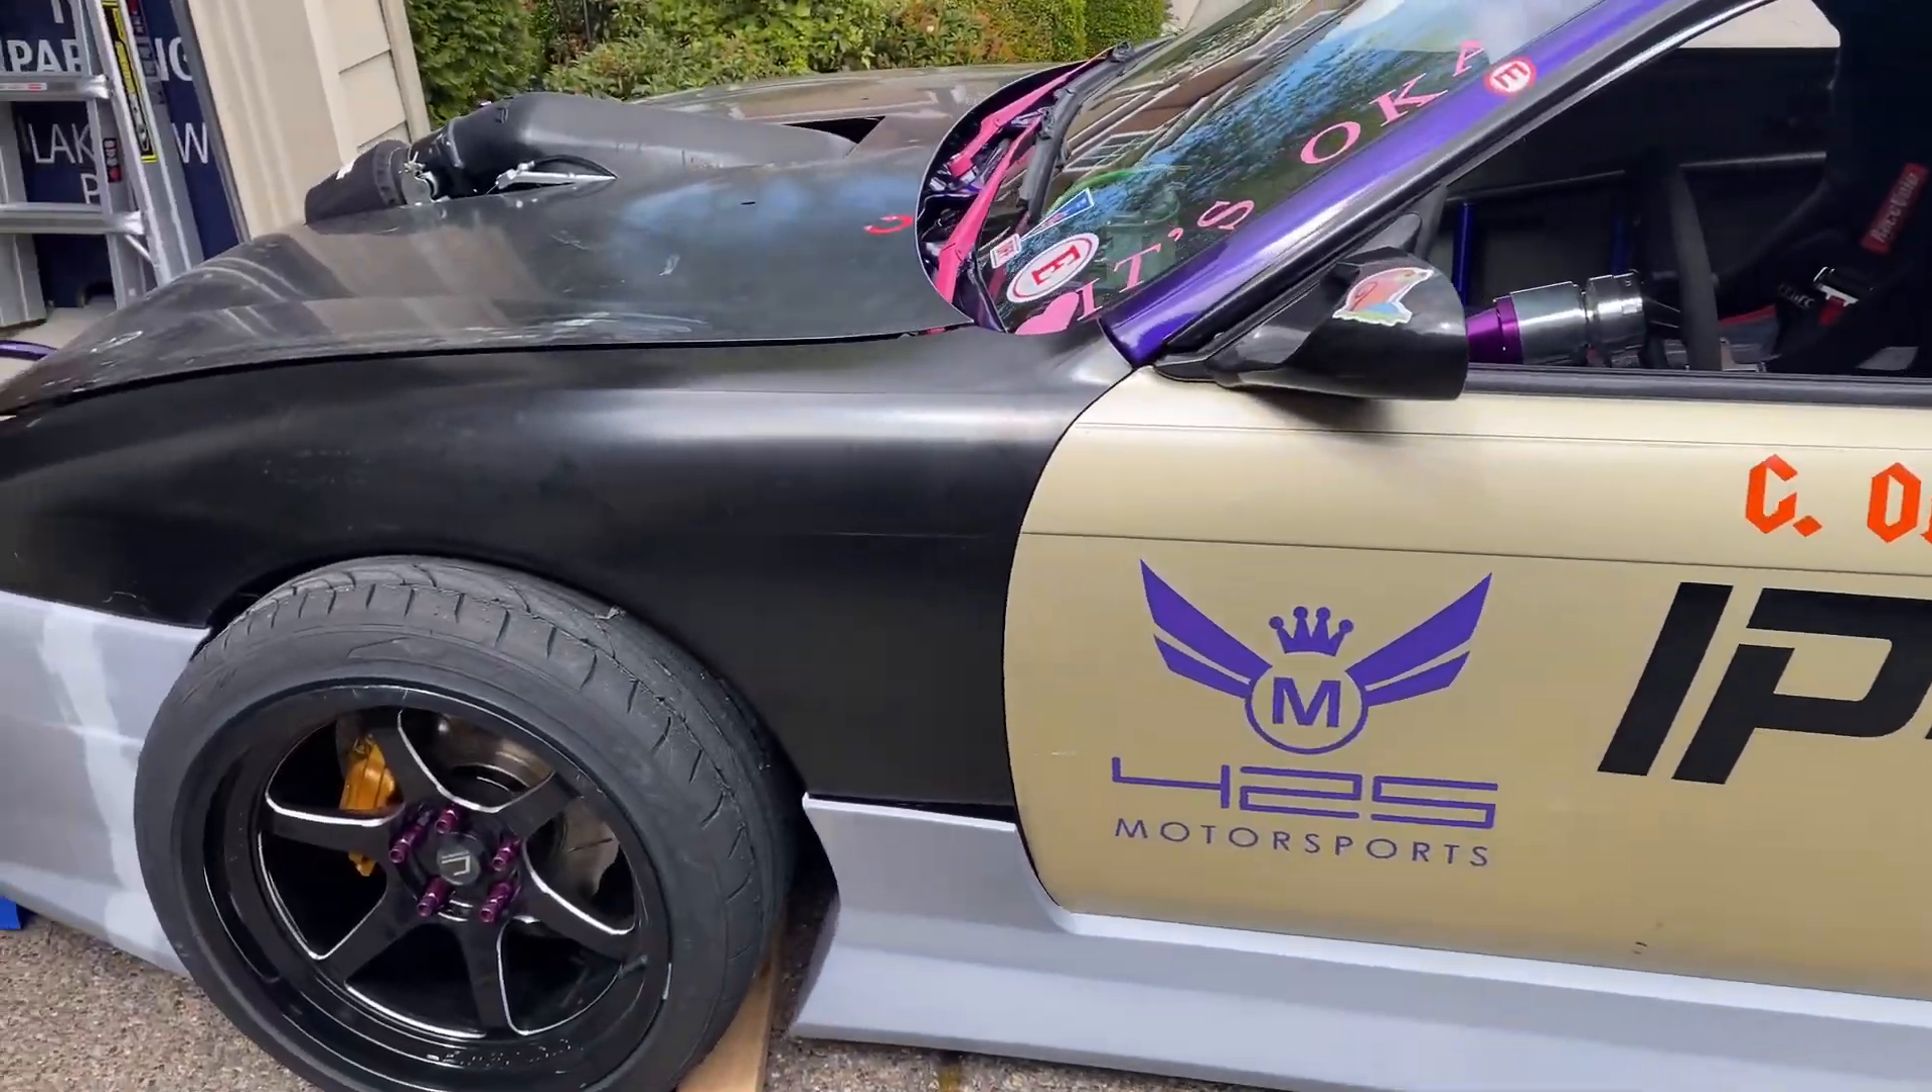All right so we've got the side skirt sitting on there they're not bolted up that's why they're kind of poking out.